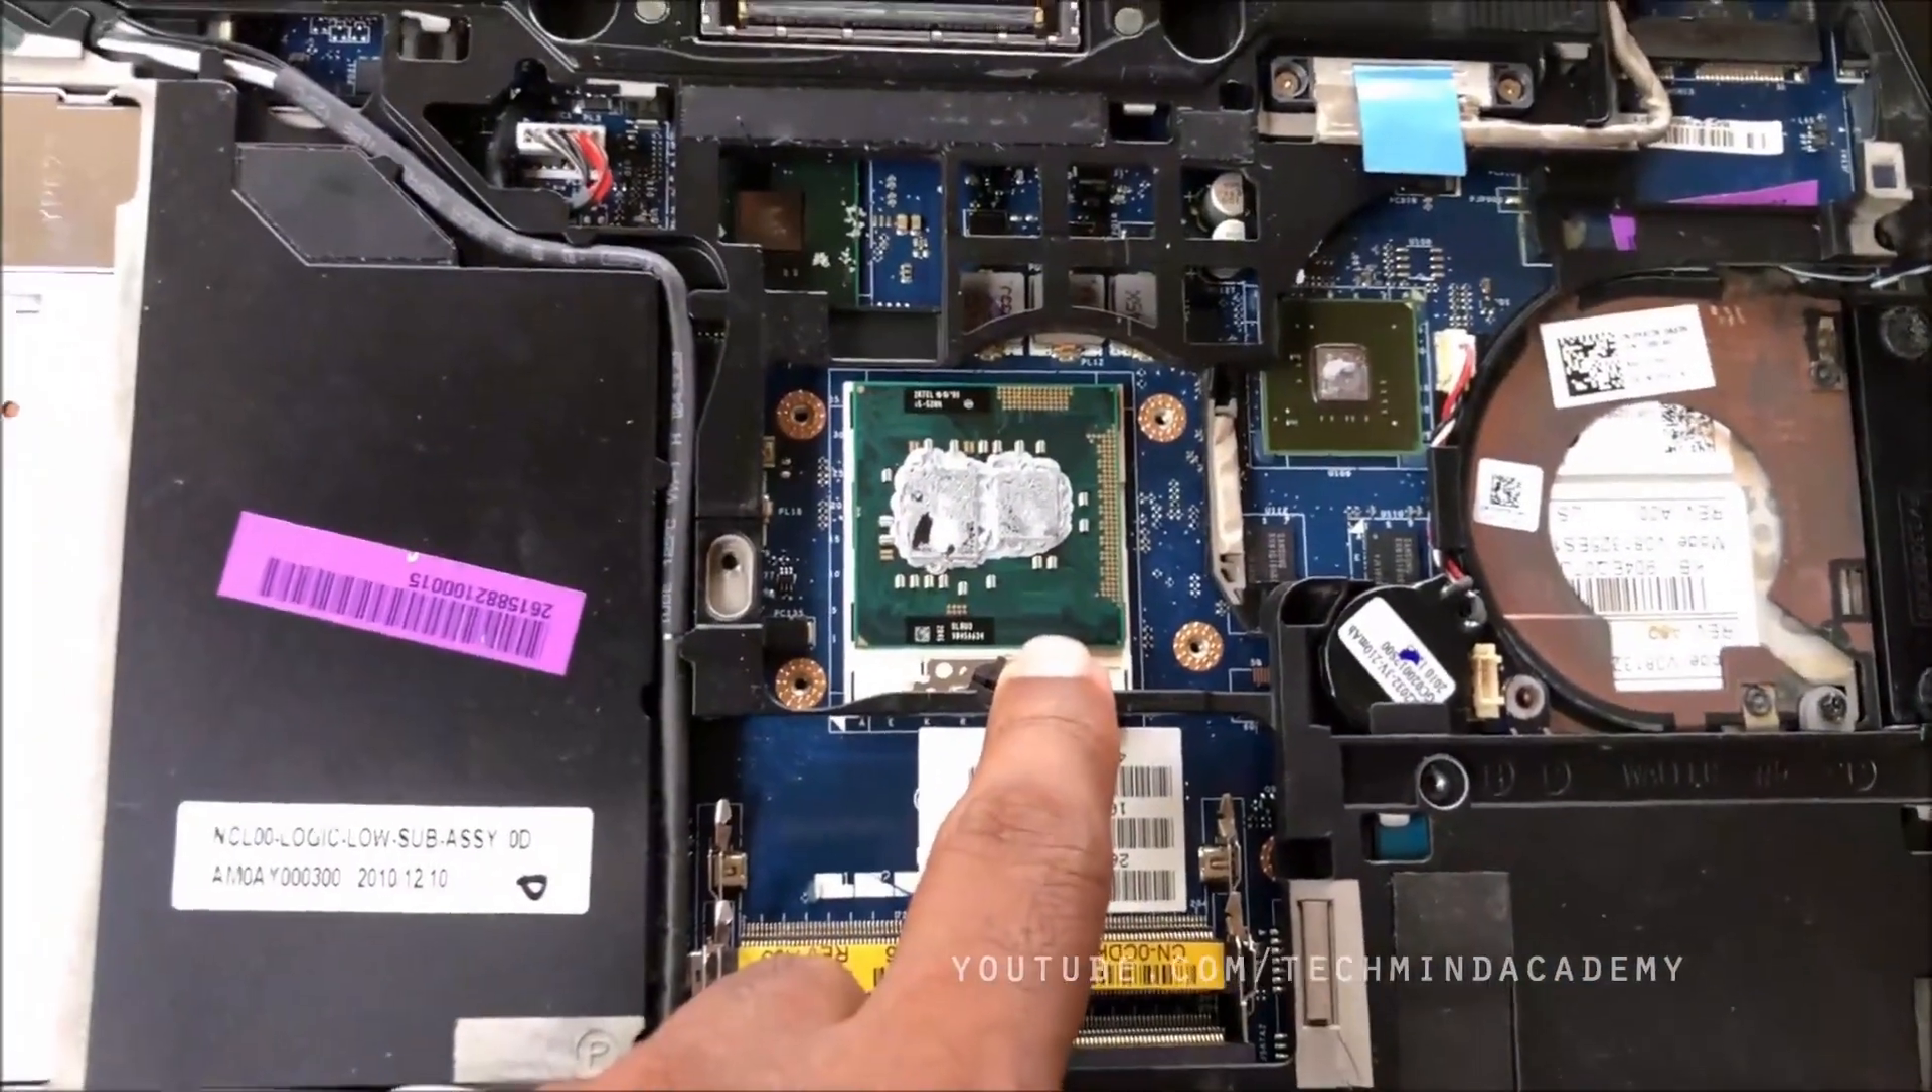You can see here some old dust particles here and also heat sink is removed now you can see microprocessor.